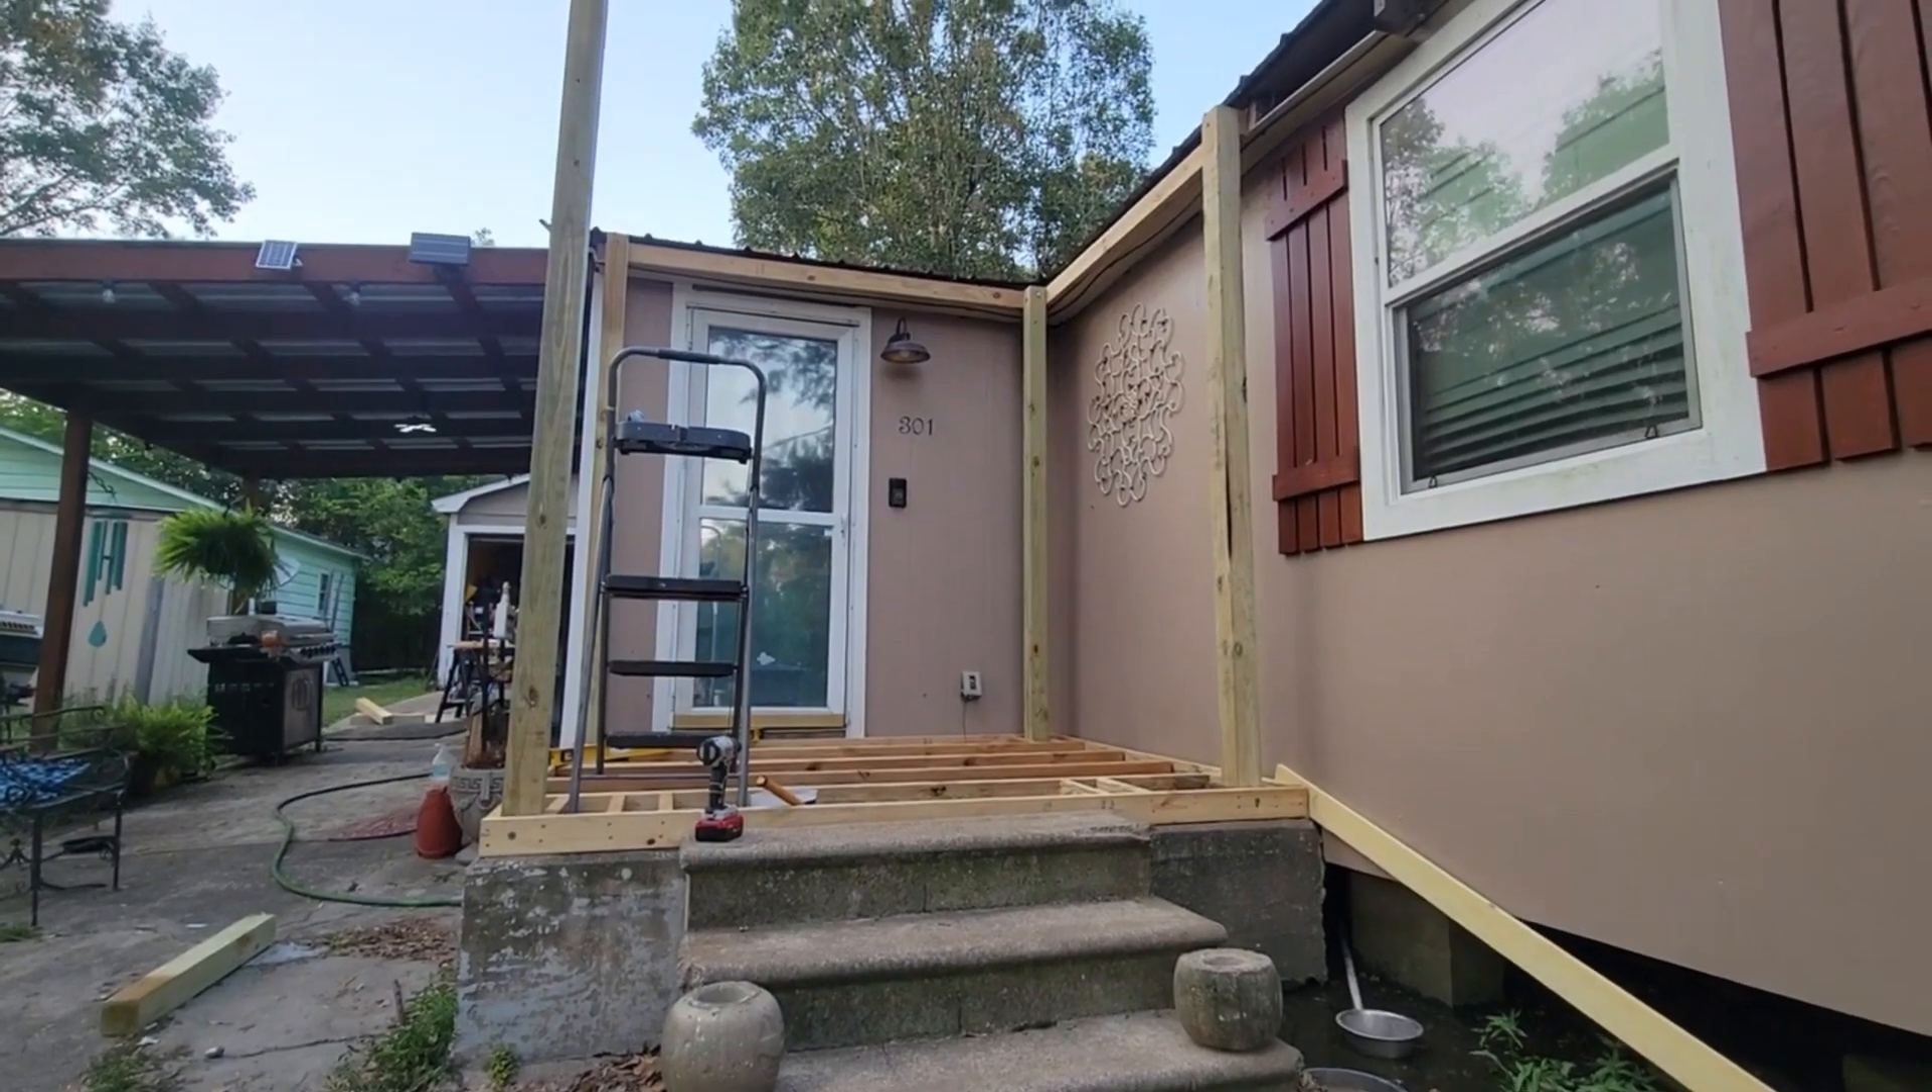Alright, well, he's got four of the six posts up, and now we're going to do some of the top framing.